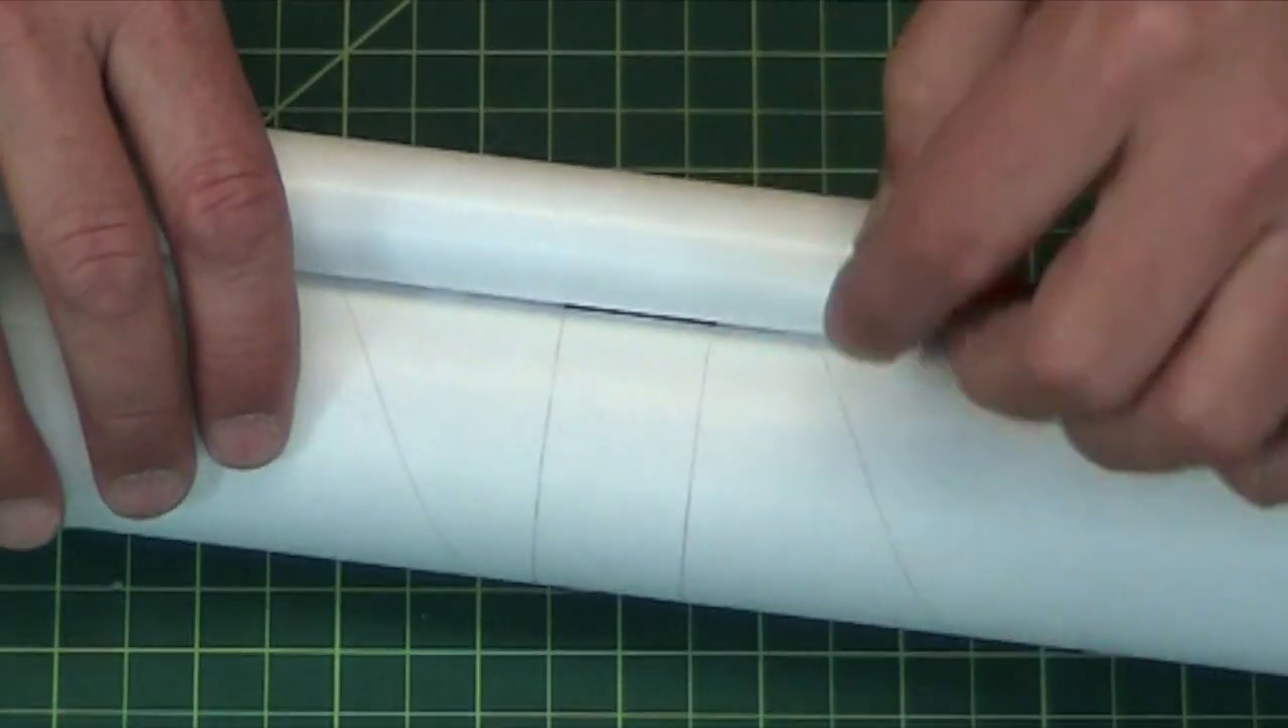Then the next trick is, if you can see in here close, between the two tubes there's a gap. And the ejection charge is going to try to get out that gap, so it's got to be sealed.